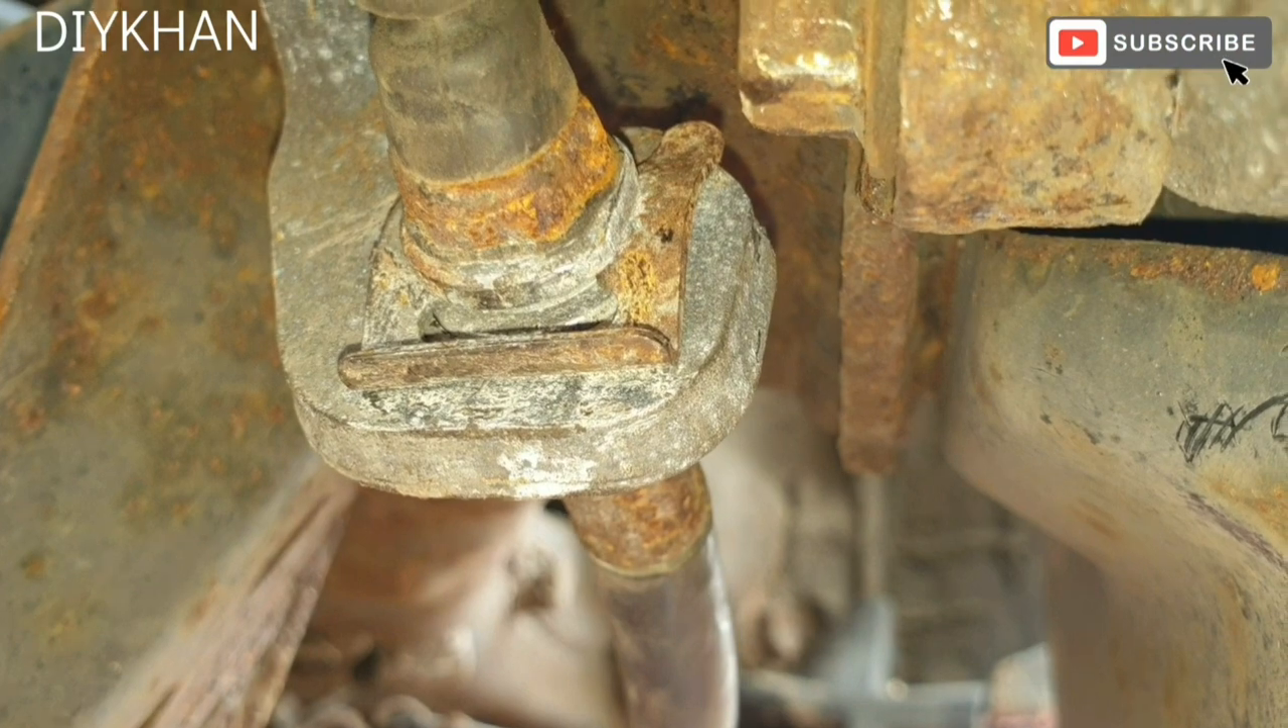That's the handbrake clip in place.